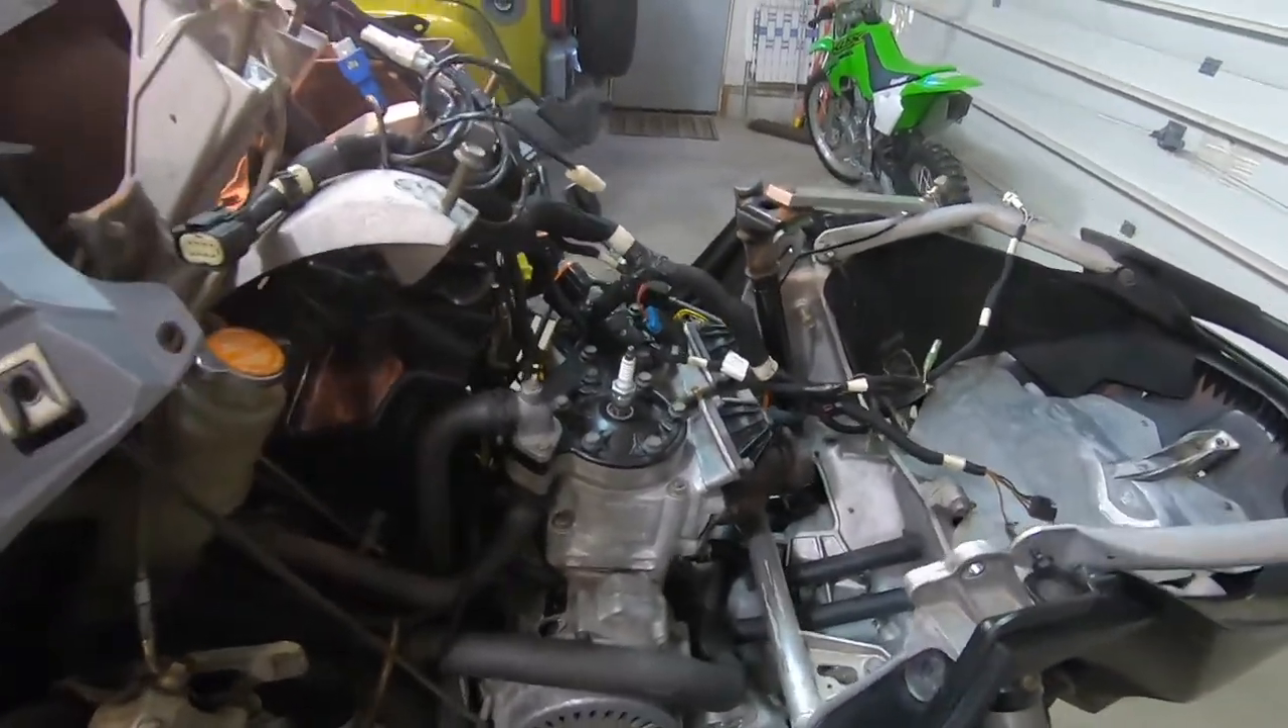All right, I got the motor back in. Sorry, I haven't been filming it, but I just been concentrating on getting work done.